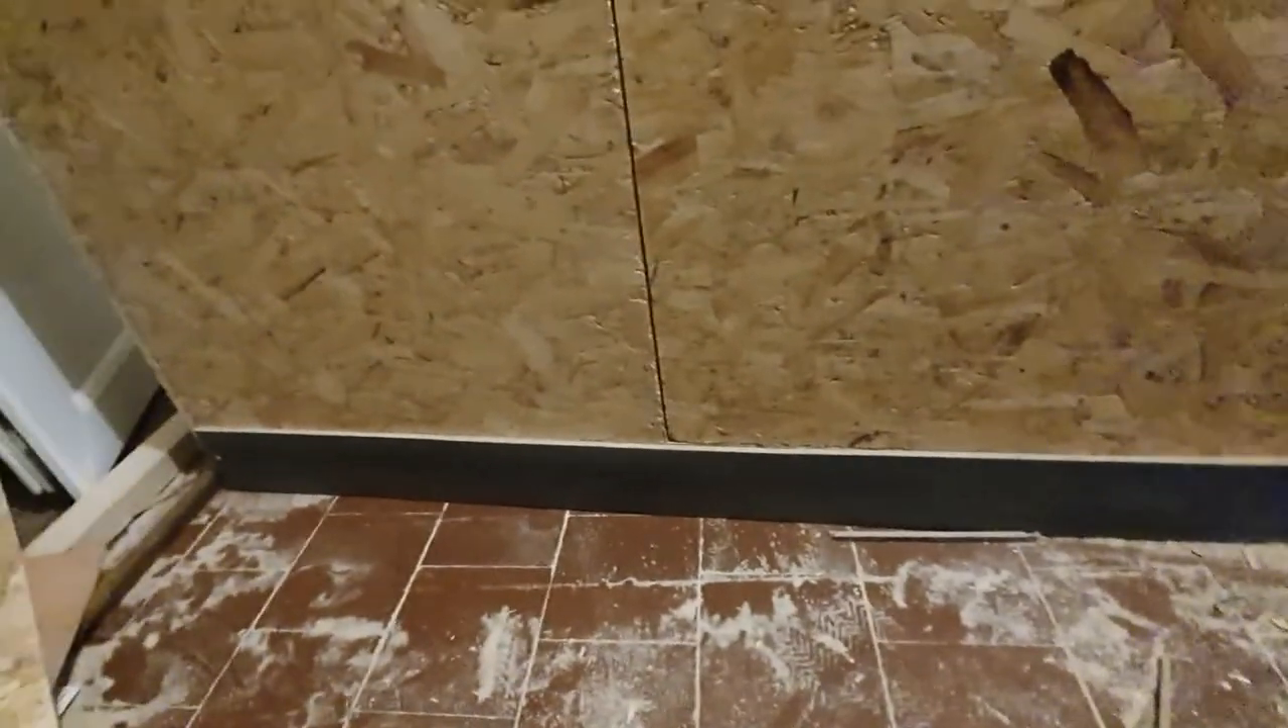Now I've put my kickboard strip across the bottom just down there as you will see and luckily enough it is all one piece.